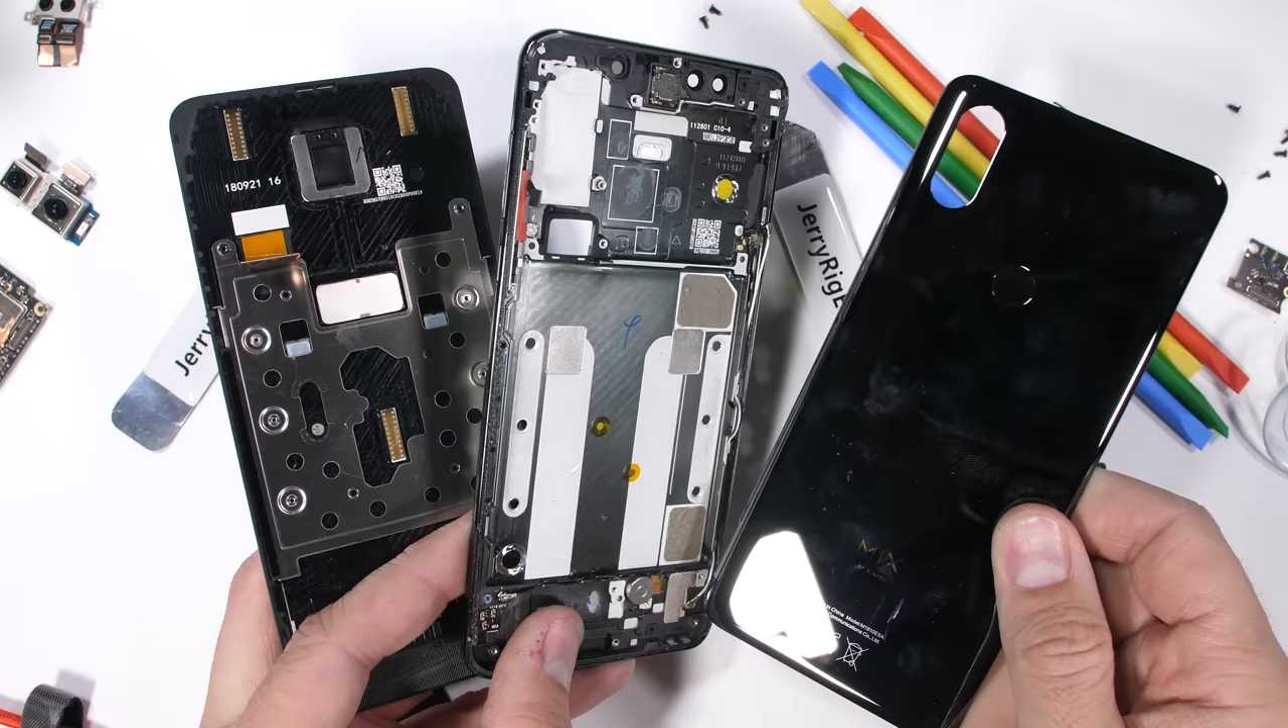And we've successfully removed both halves of the phone.